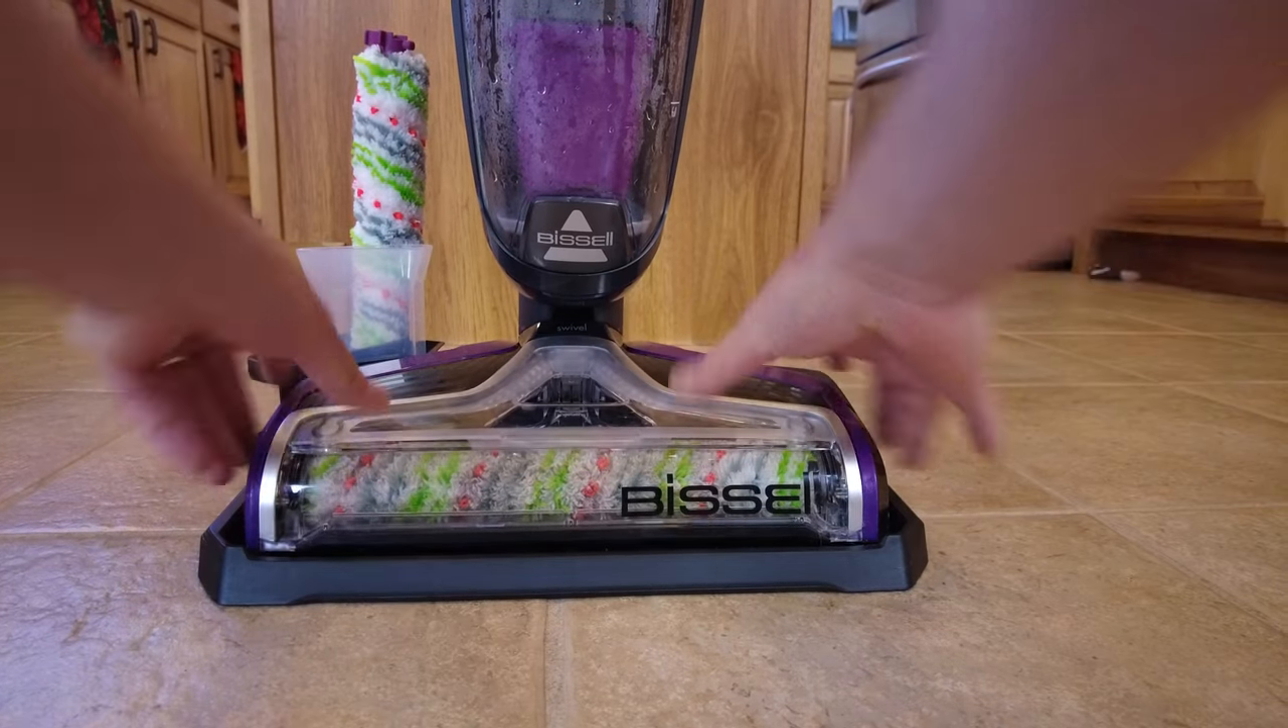On this side we will then lock it into place rotating the plastic piece up with the Bissell logo you can then press down and then the agitator or the brush is in place.